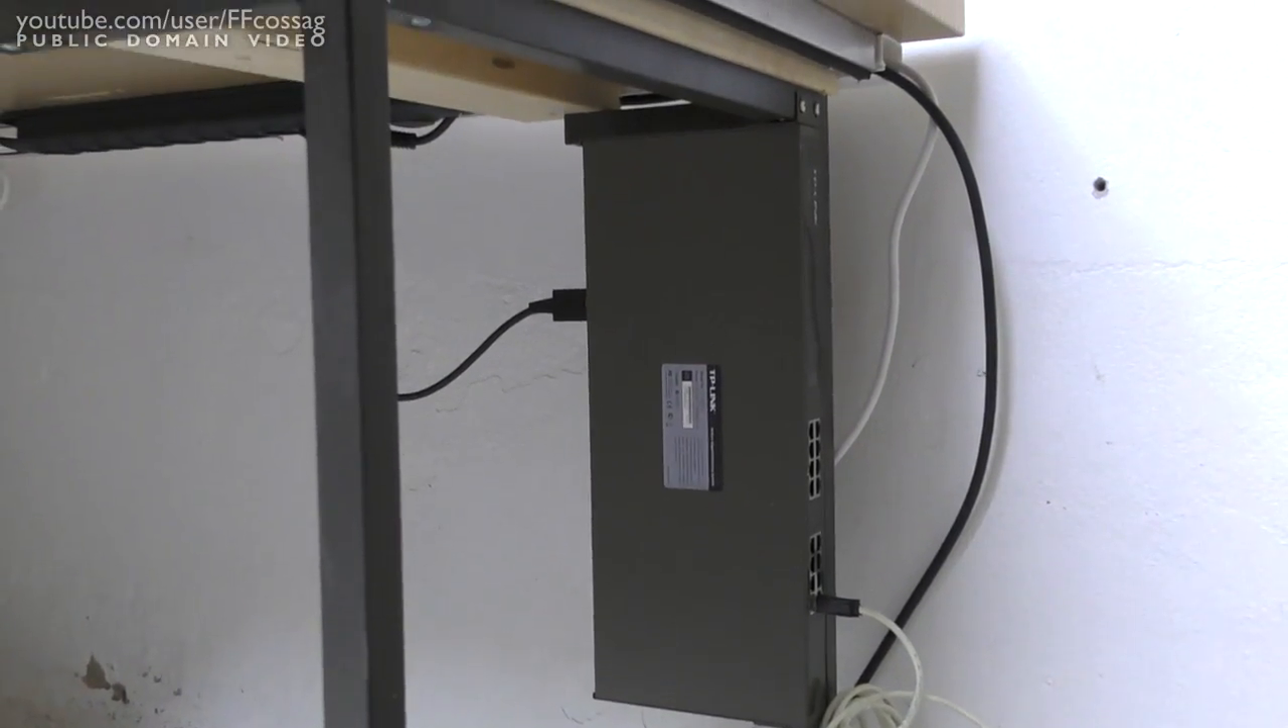So the only real change i've done since the last clip was i installed this 16 port ethernet switch here just to do some networking.